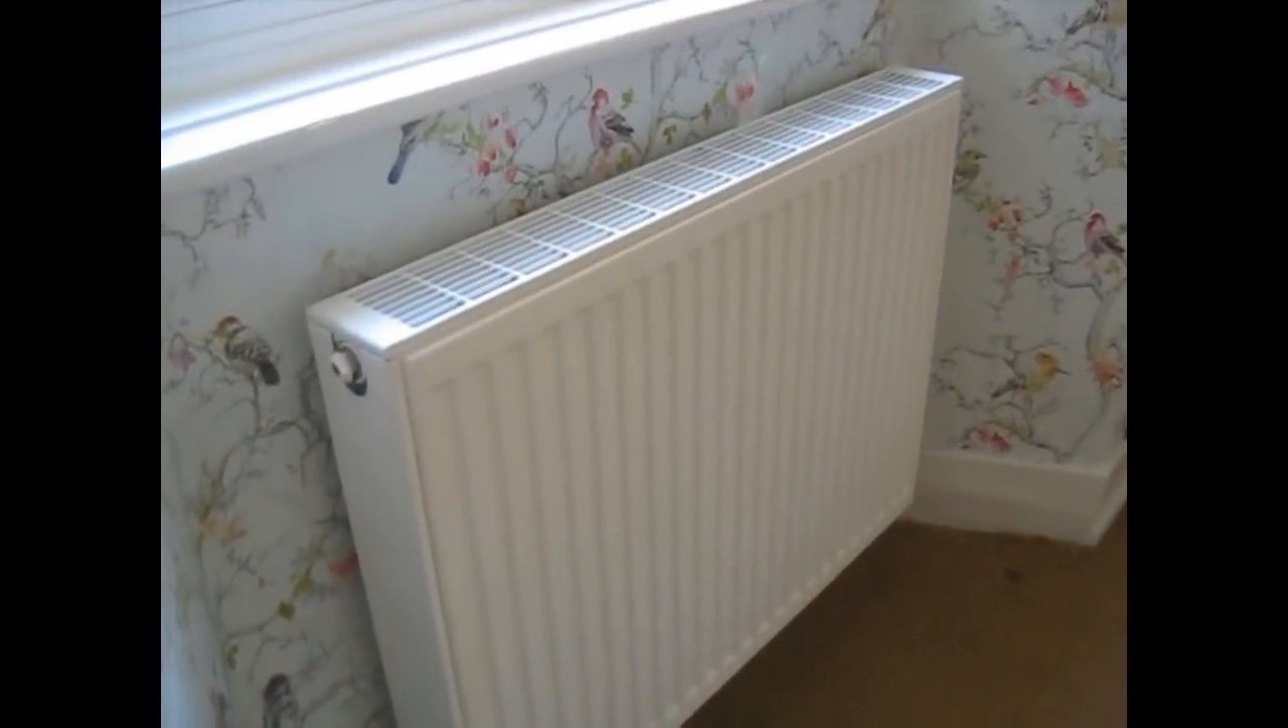And I just wanted to say as well that we've got the new radiator fitted now which I'm really pleased with because it's one of the newer designs.